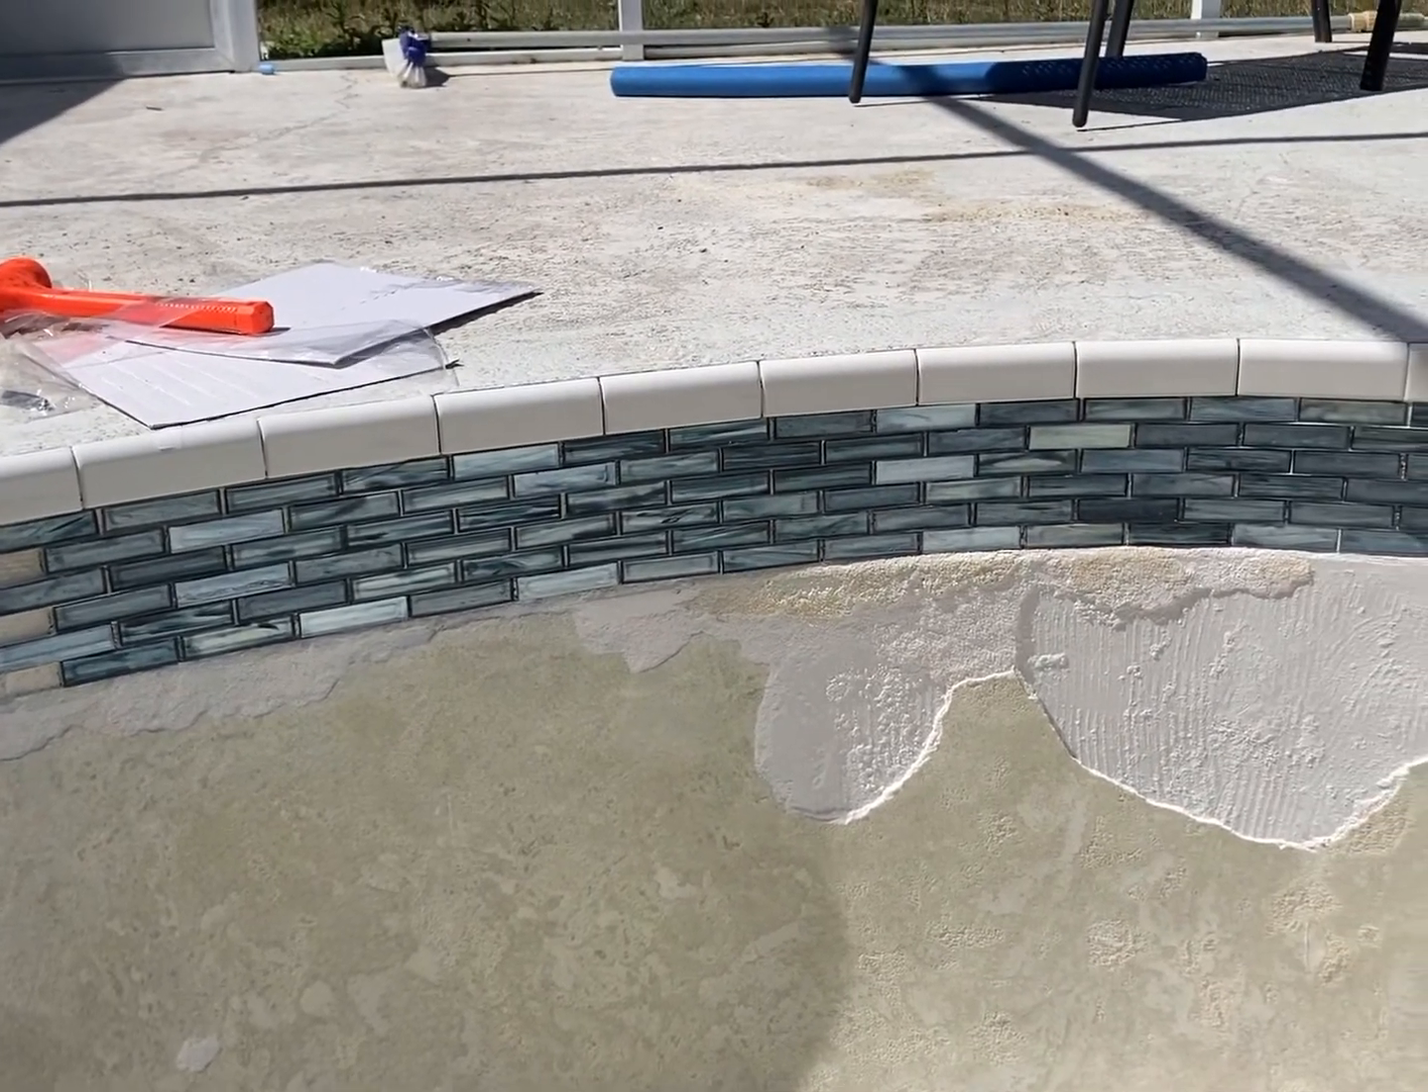So I started putting up the tile and it's been going really smooth and nicely.